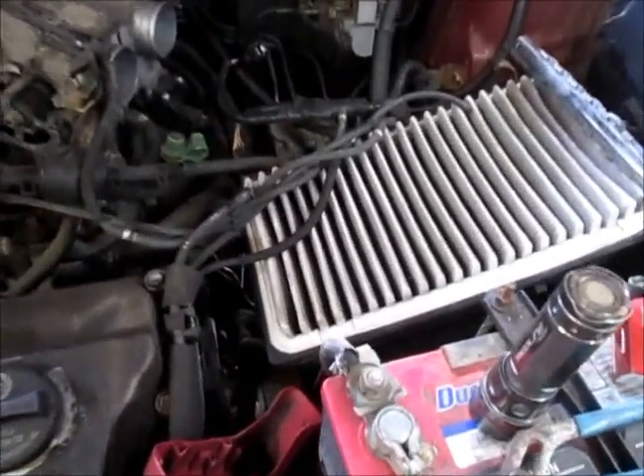To make things simpler I went ahead and removed the top half of the air box.